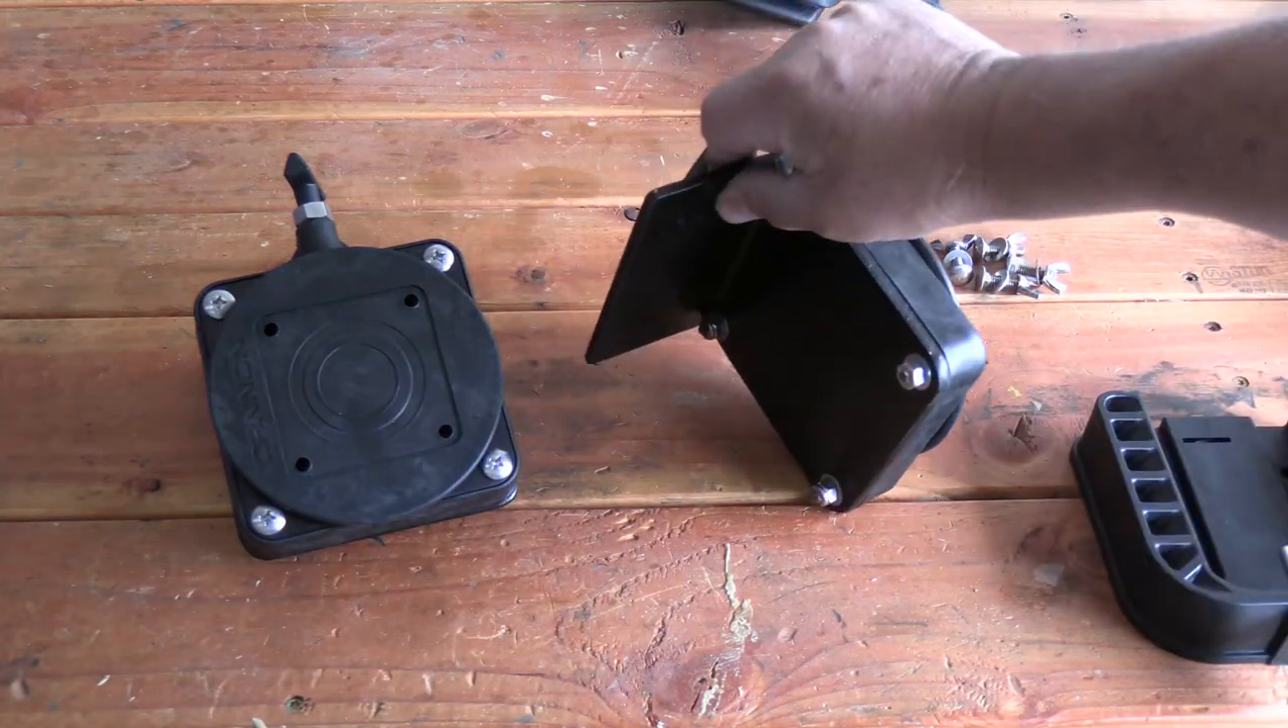All right i've got the swivel bases on the mounts that i made.